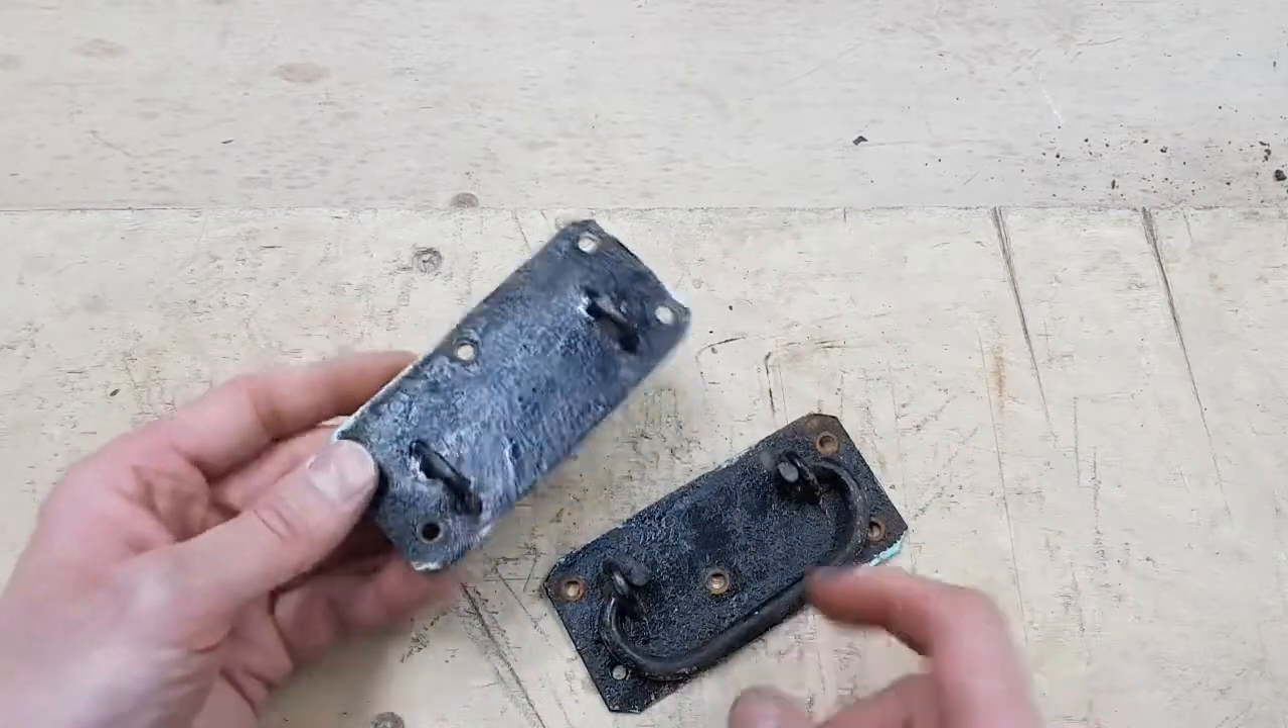Unfortunately the rod is missing from this plate here so I've got a six mil rod which I plan to bend and make a handle out of this.